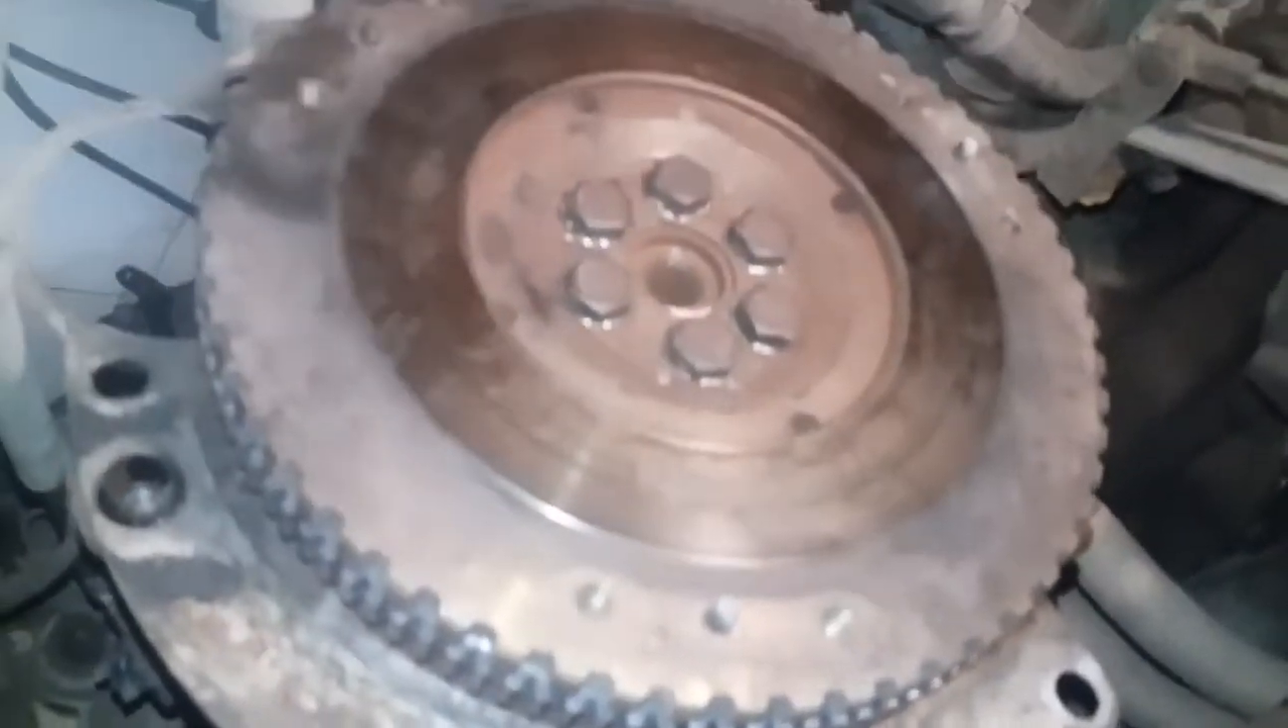Уже установили маховик на место венец новенький все хорошо.